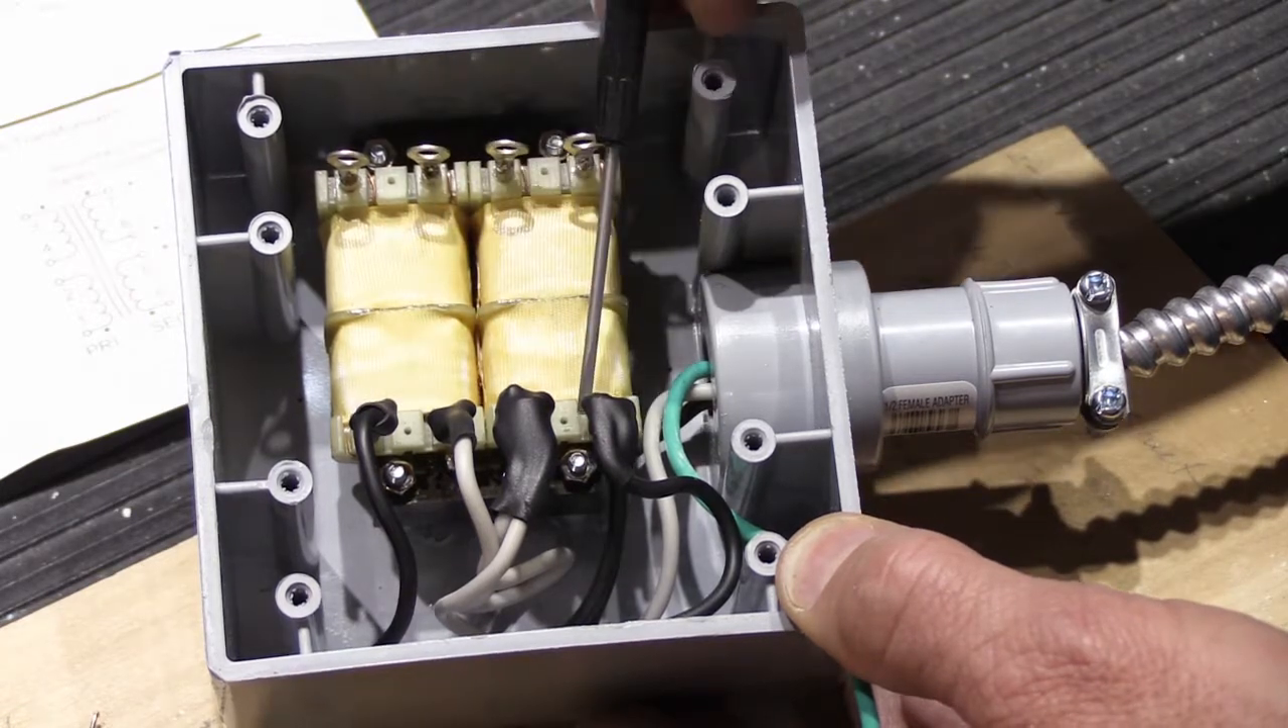And I put heat shrink tubing on all of those connections. So all of the high voltage connections on this side are in place and they're all covered.